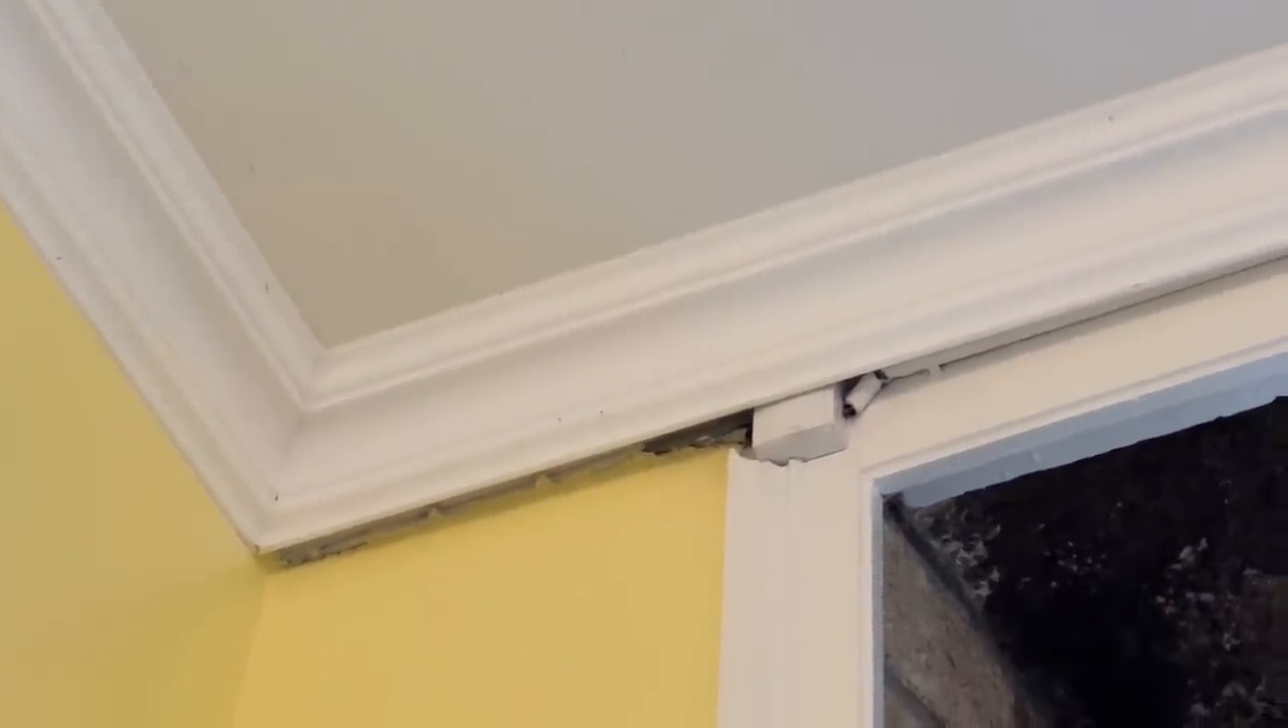On some areas i actually have a quite large gap between the wall and the coving itself.